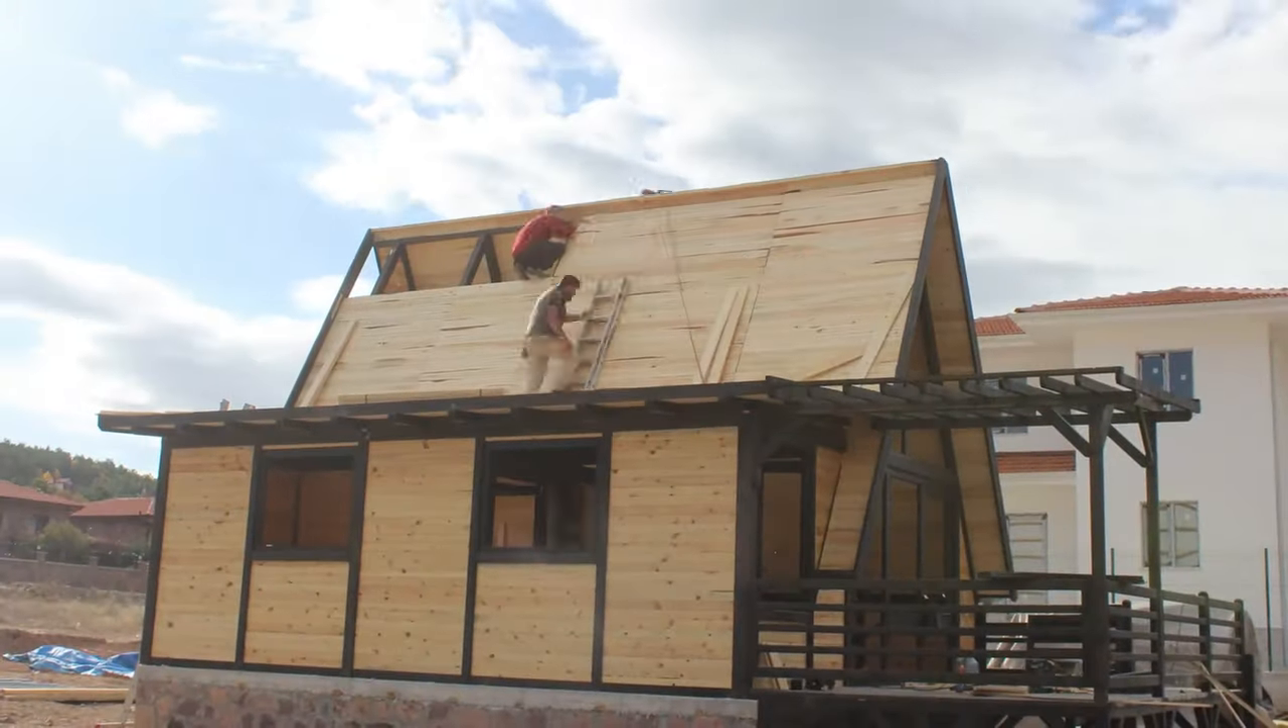With the main A-frame proudly in place, we set about roofing.